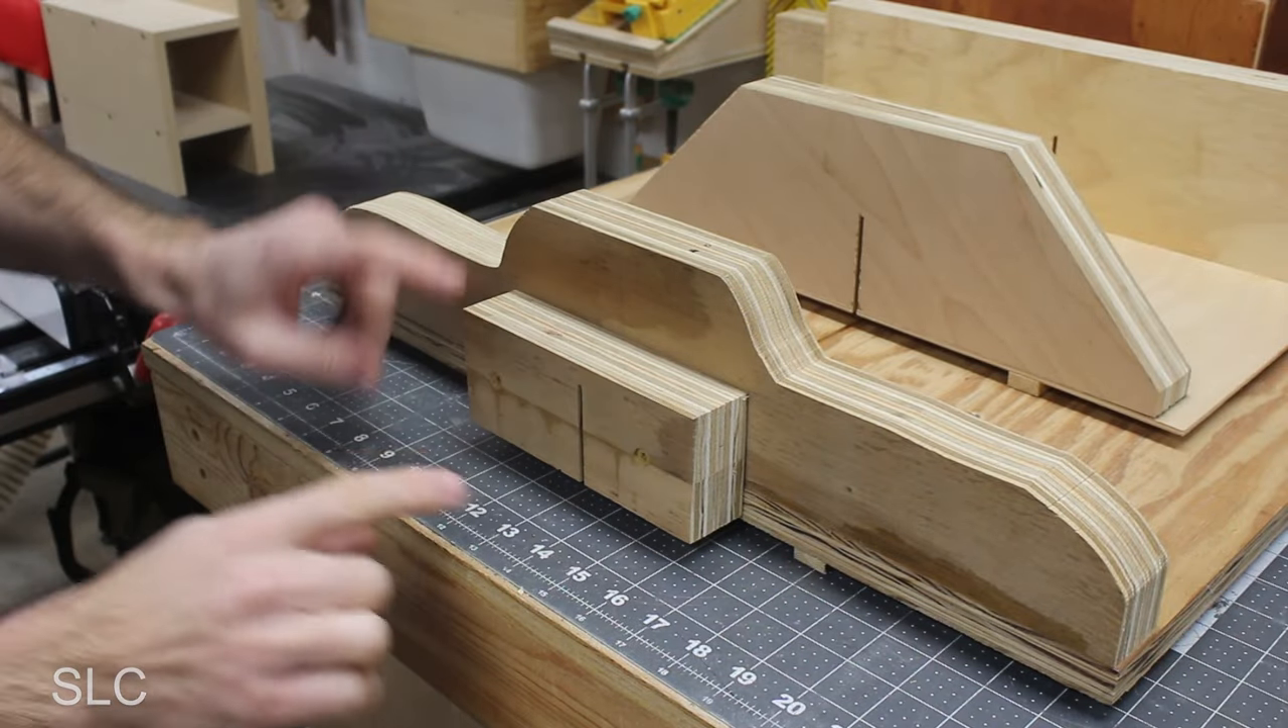For example on this old sled I just added a couple more layers of plywood right here on the back side where the blade will come out.